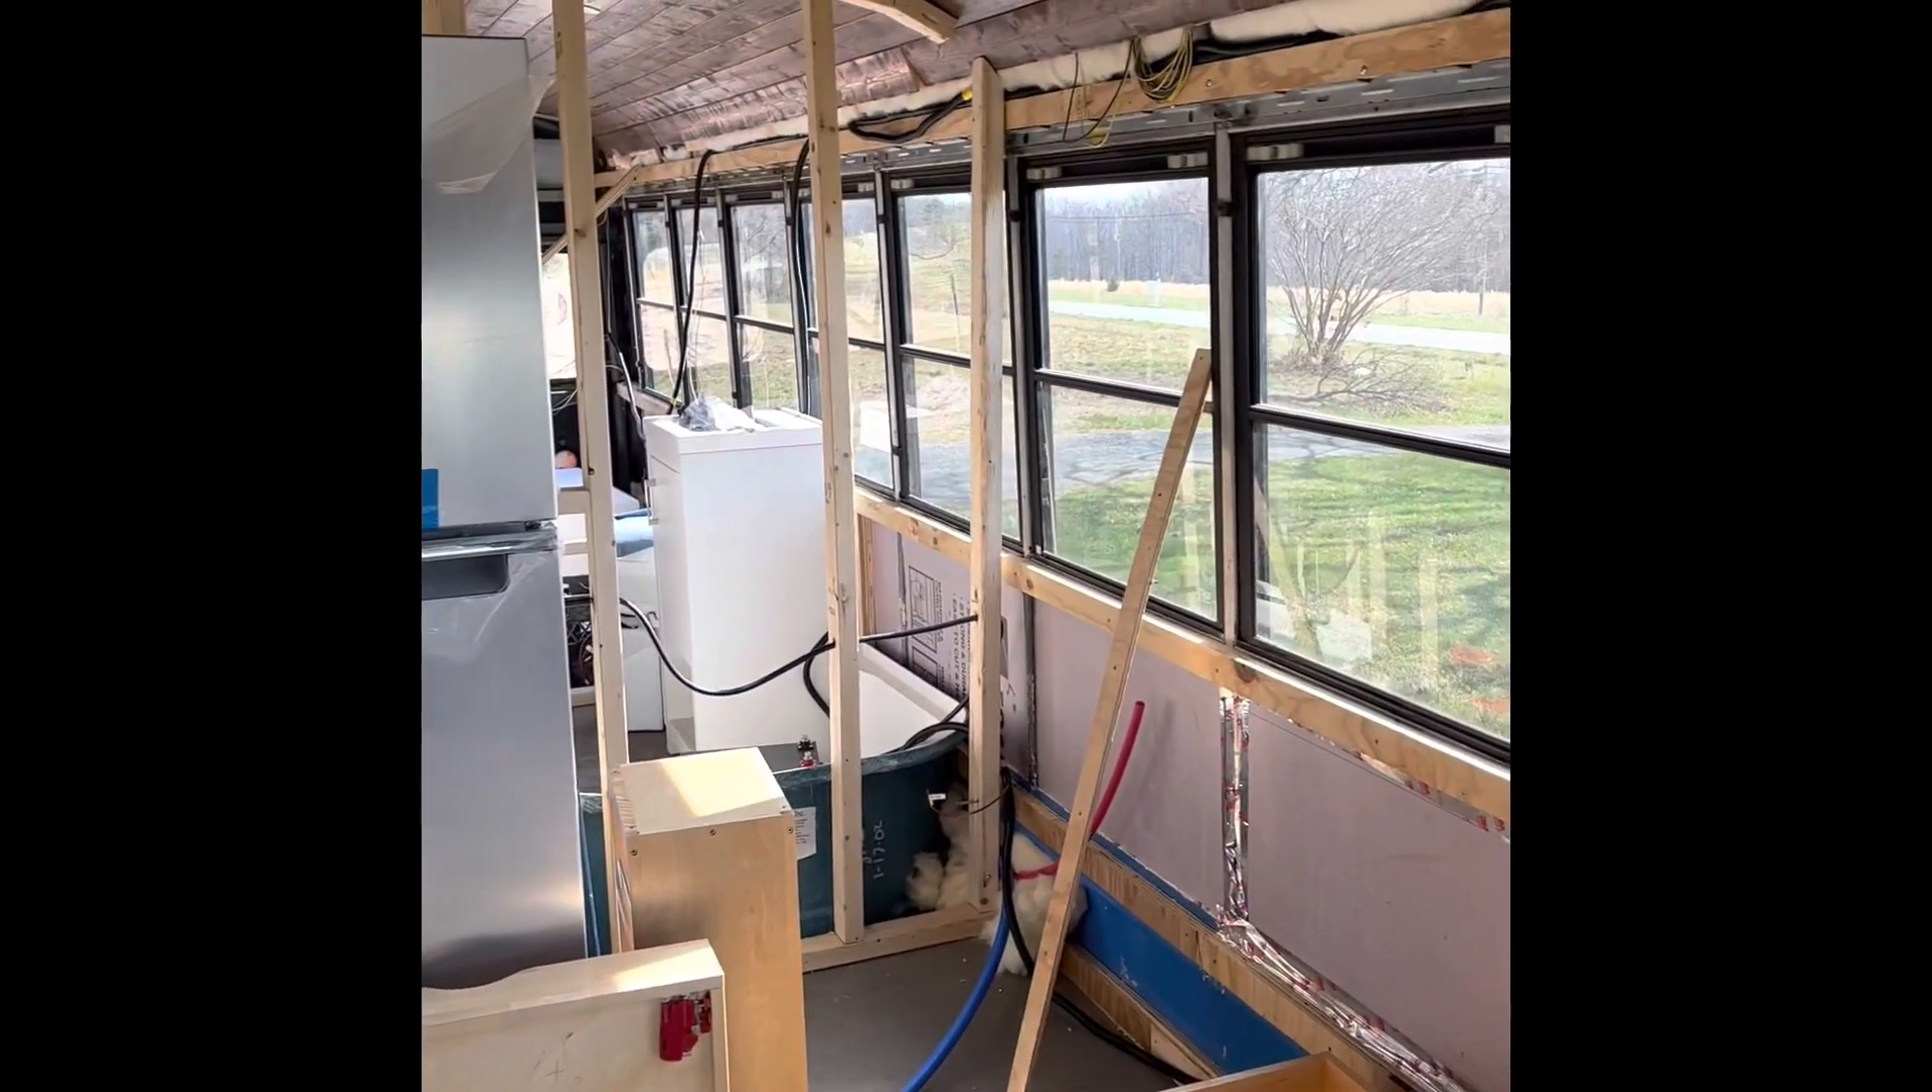Then back over just past the futon platform will be our kitchen and you can see in the background there we've actually started building some walls they haven't been completed yet.